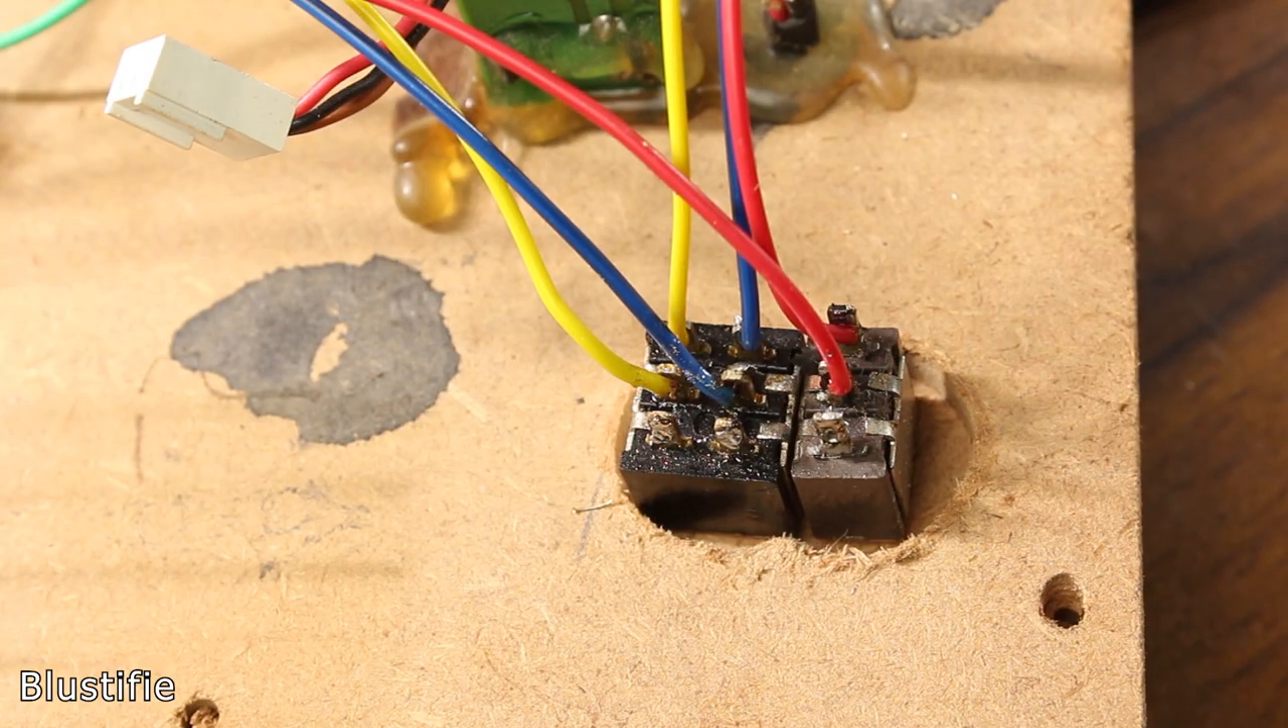First of all I have just soldered 6 extension wires with the switches.